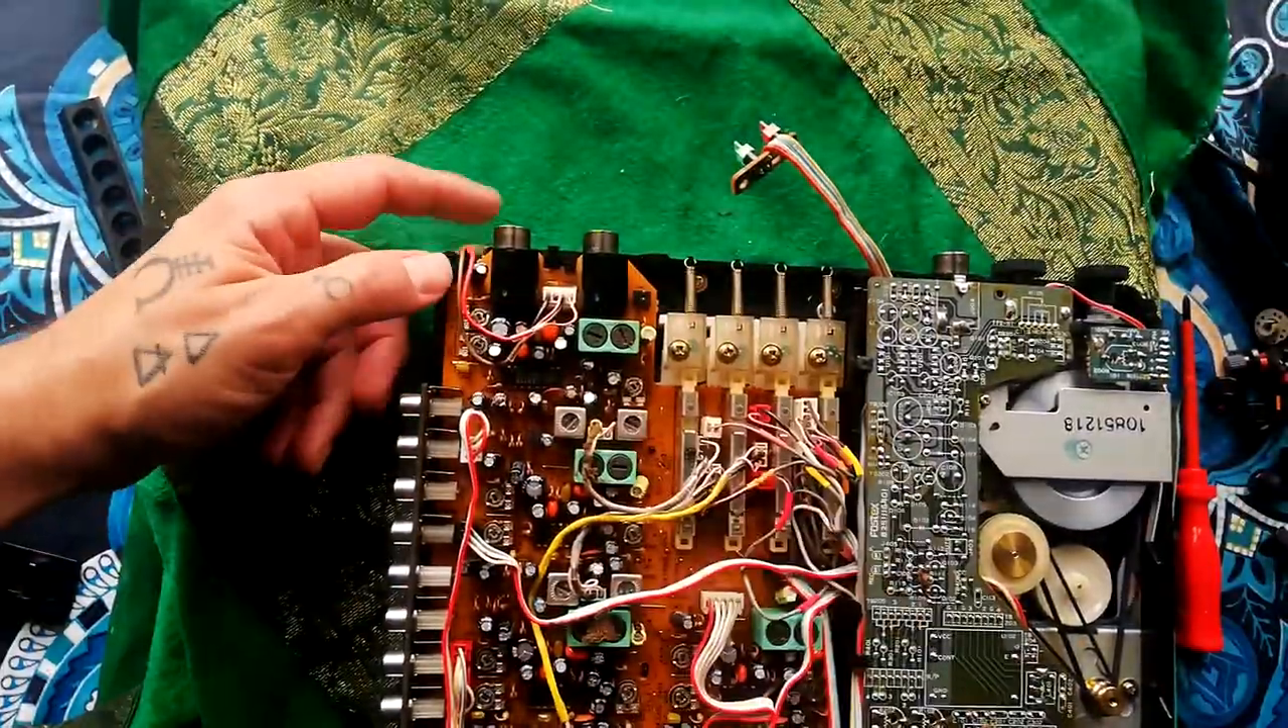So with the outer case removed, you can see we've actually got pretty good access to this board.